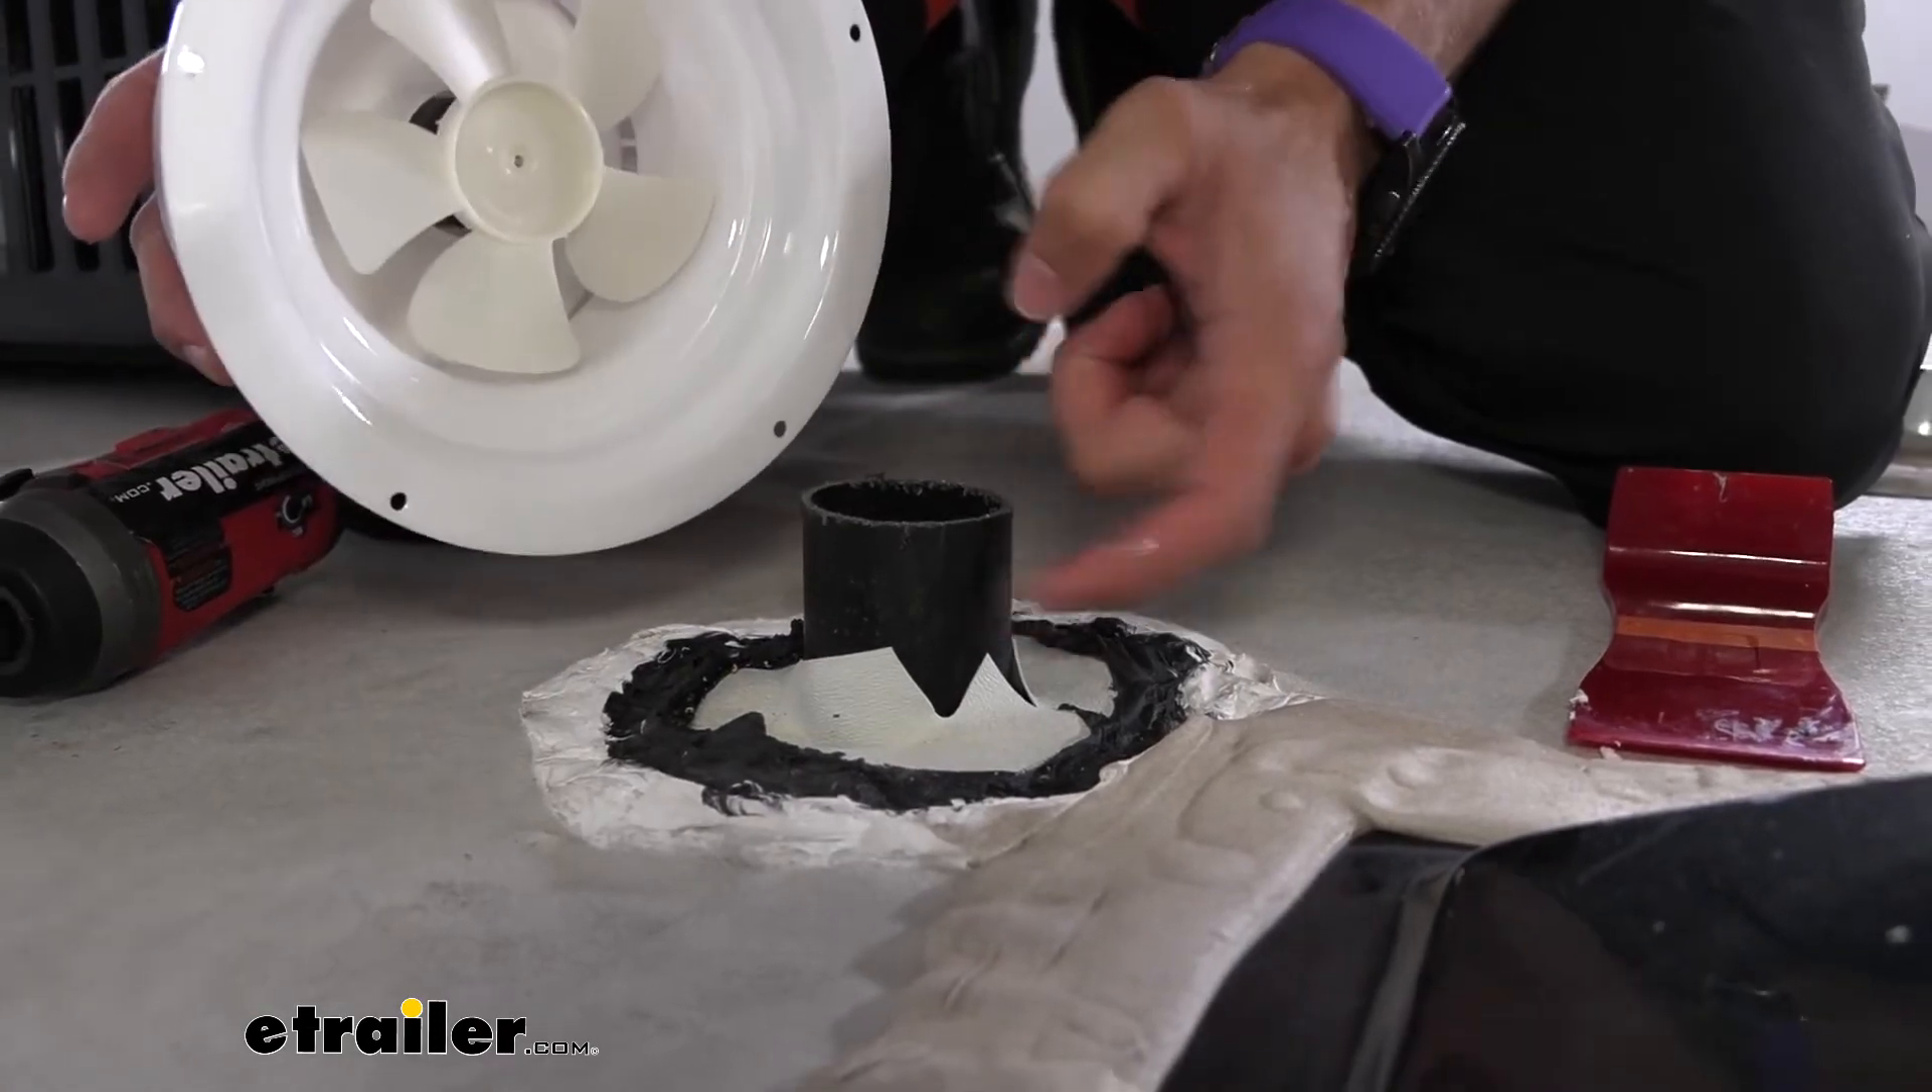But as you can see, this tube sticks up pretty far.